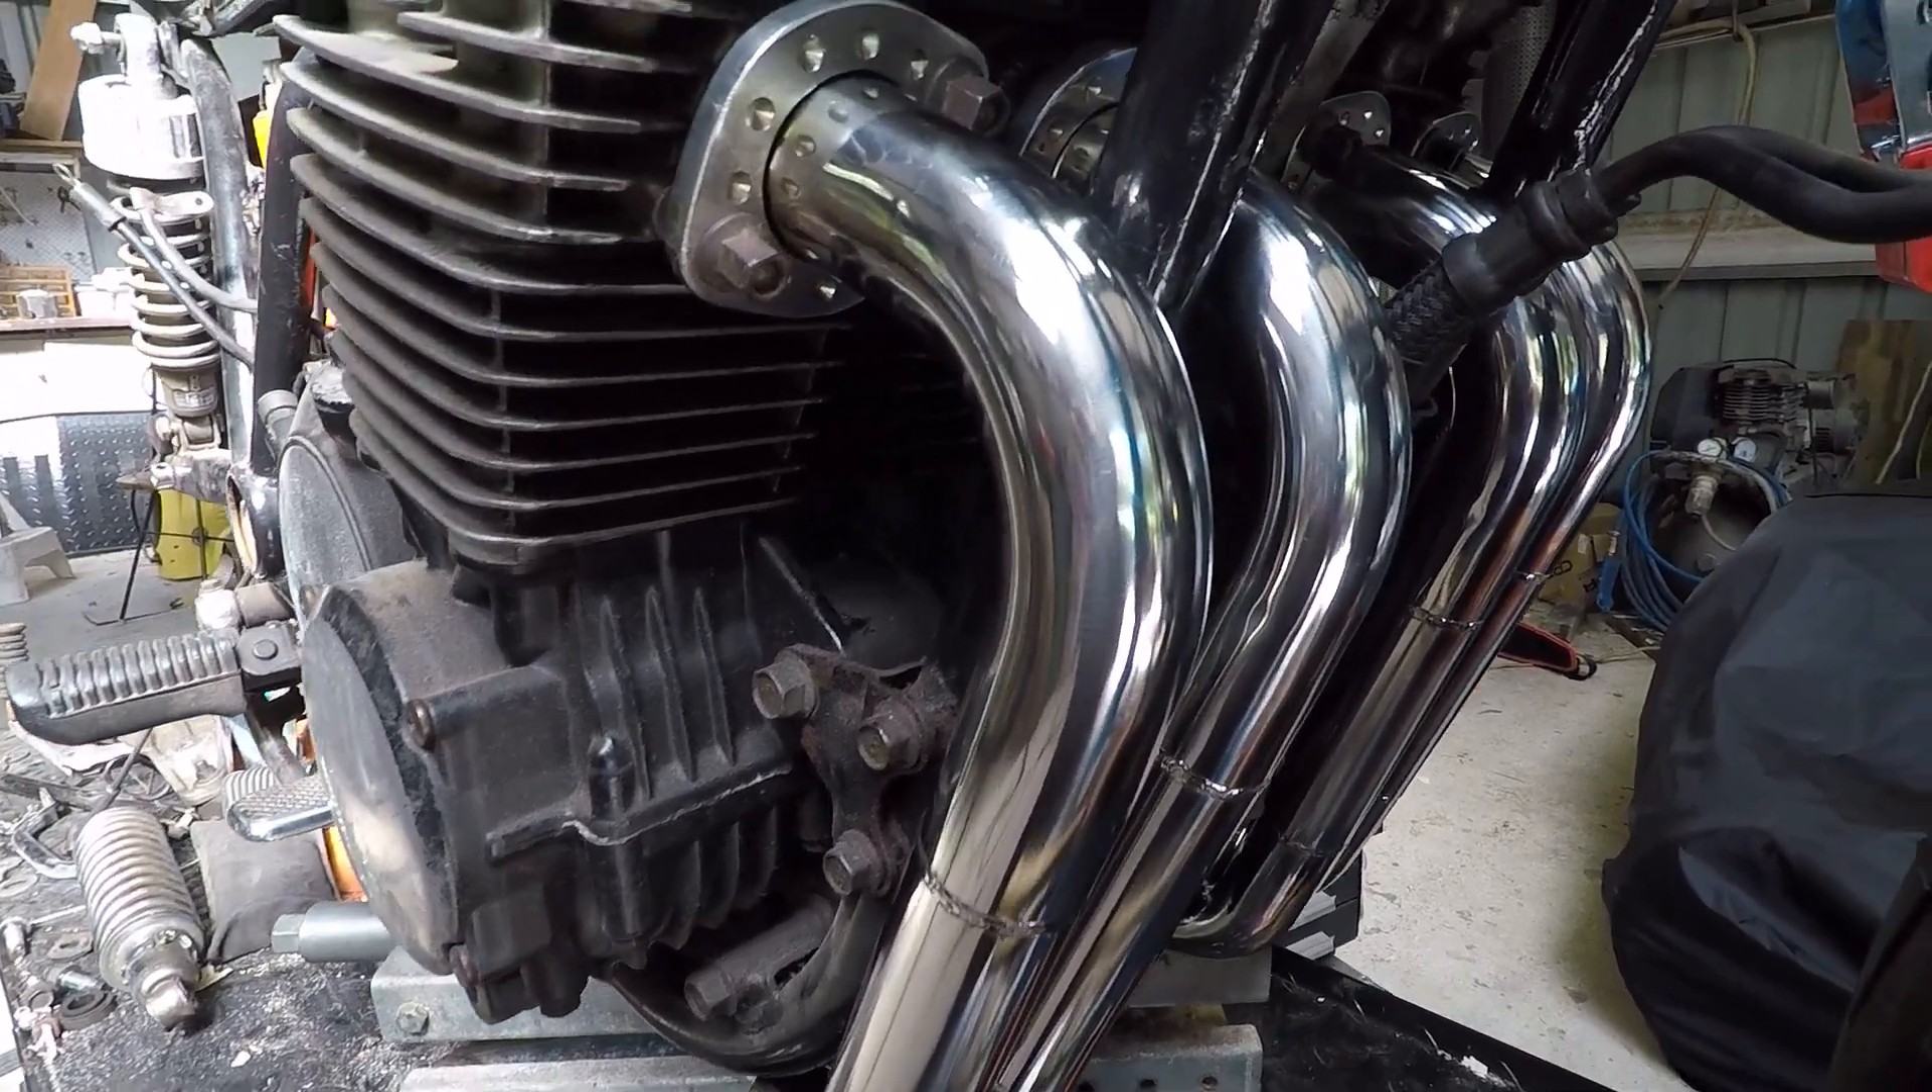This is the top section done I'm waiting on the mufflers that I've ordered so that will be all I can do this video.